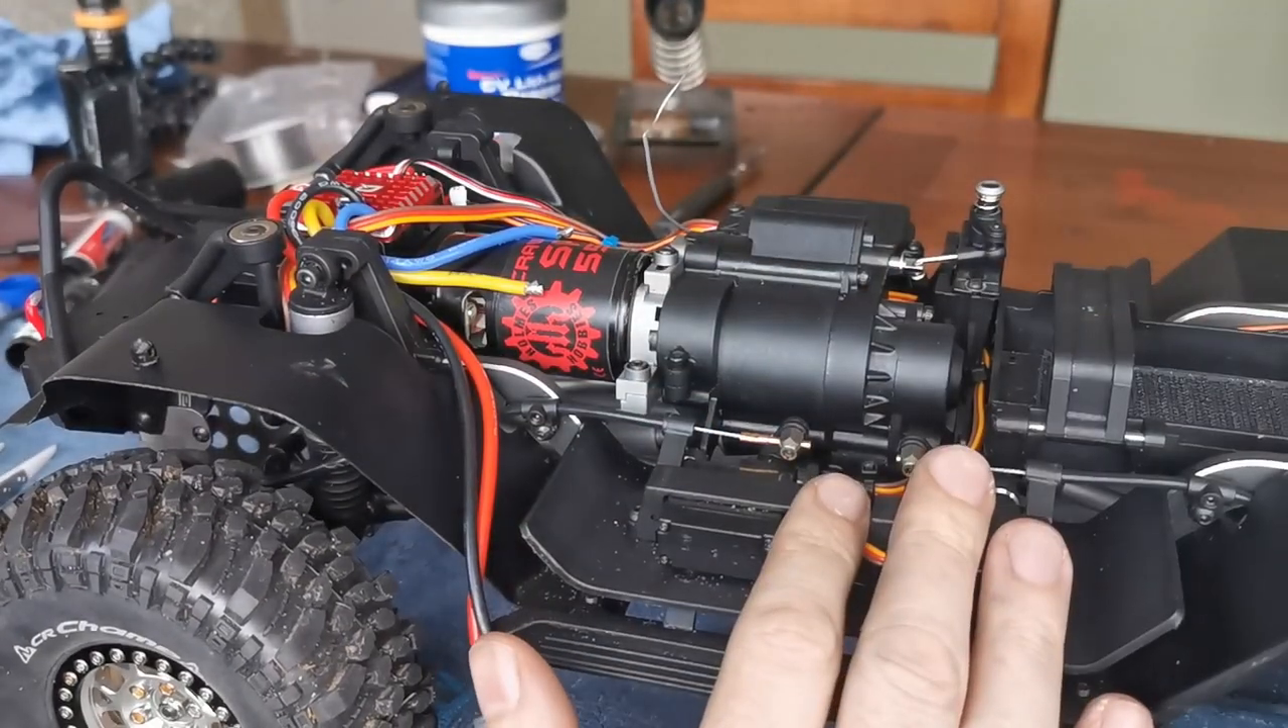We have now got the gearboxes all back in place all connected back up.